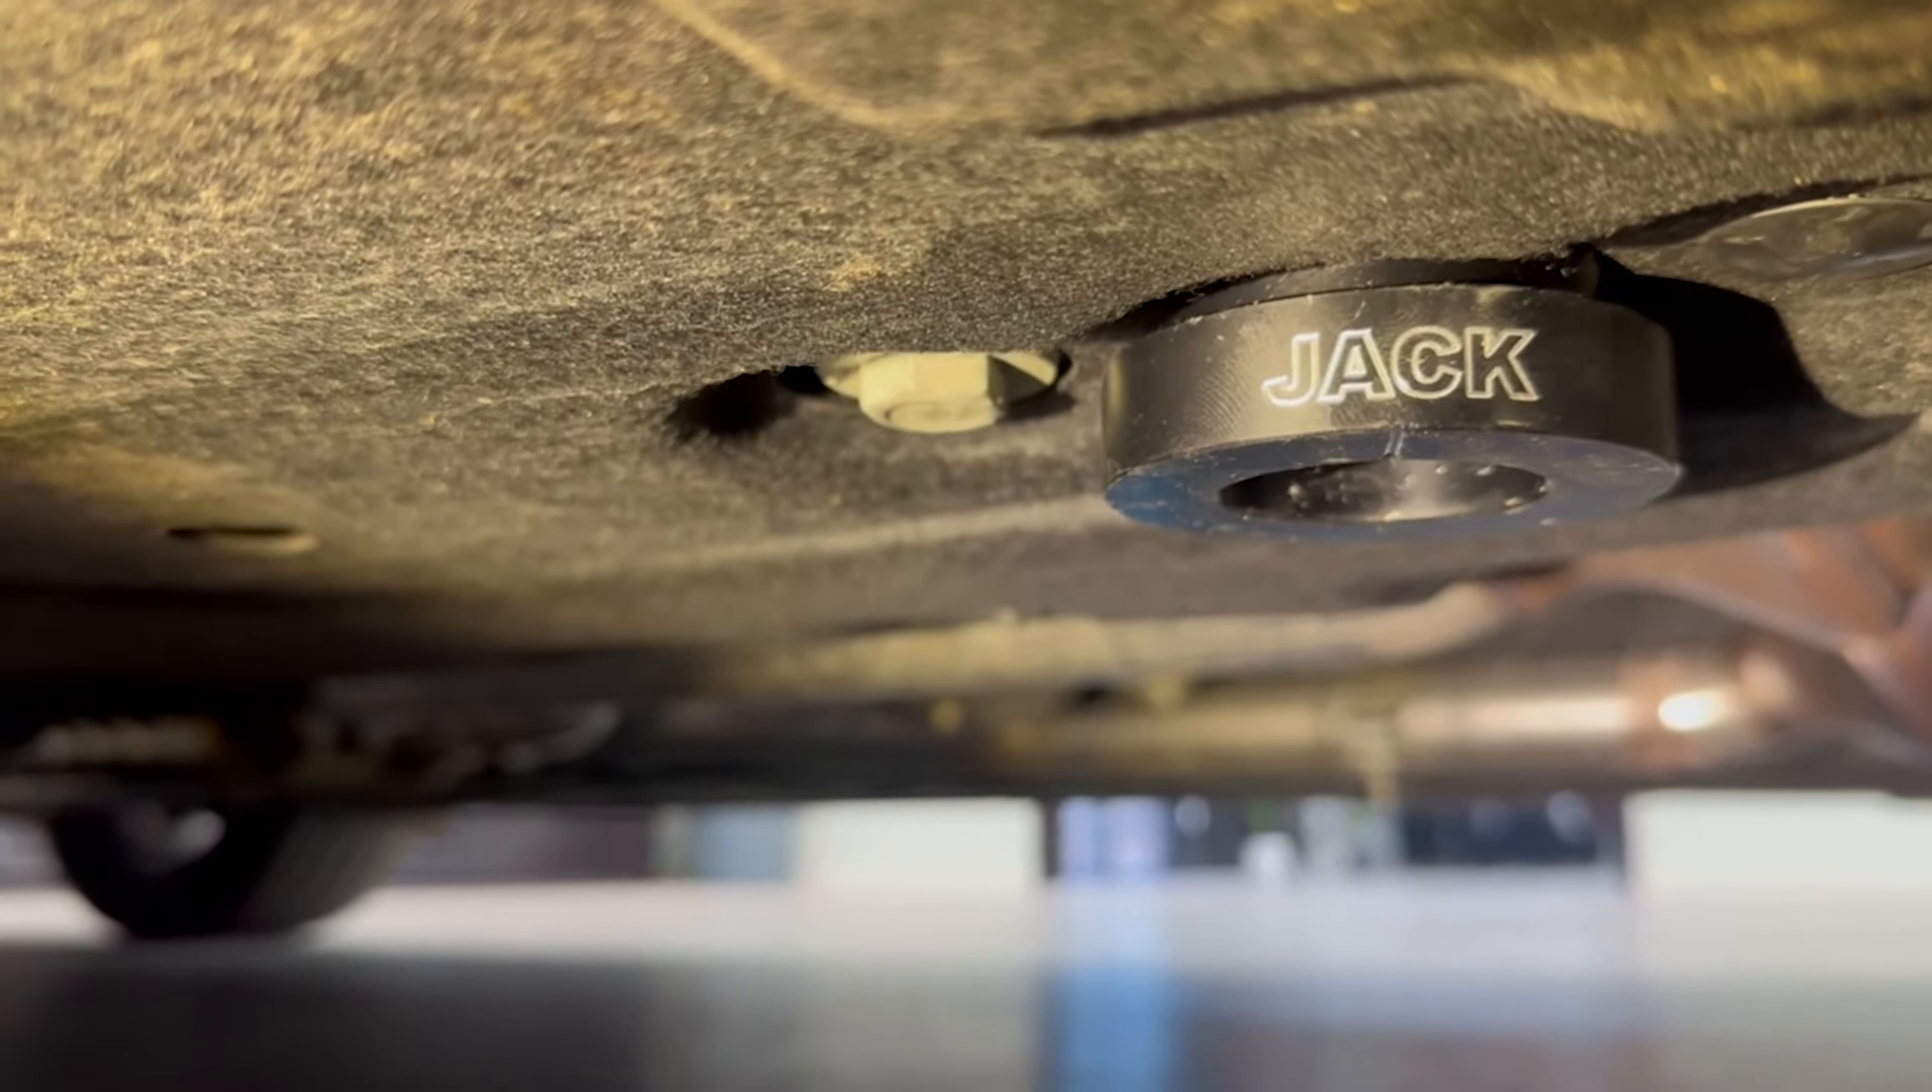All right guys so we have that jack pad in the front passenger side all installed and basically you see that other bolt there.